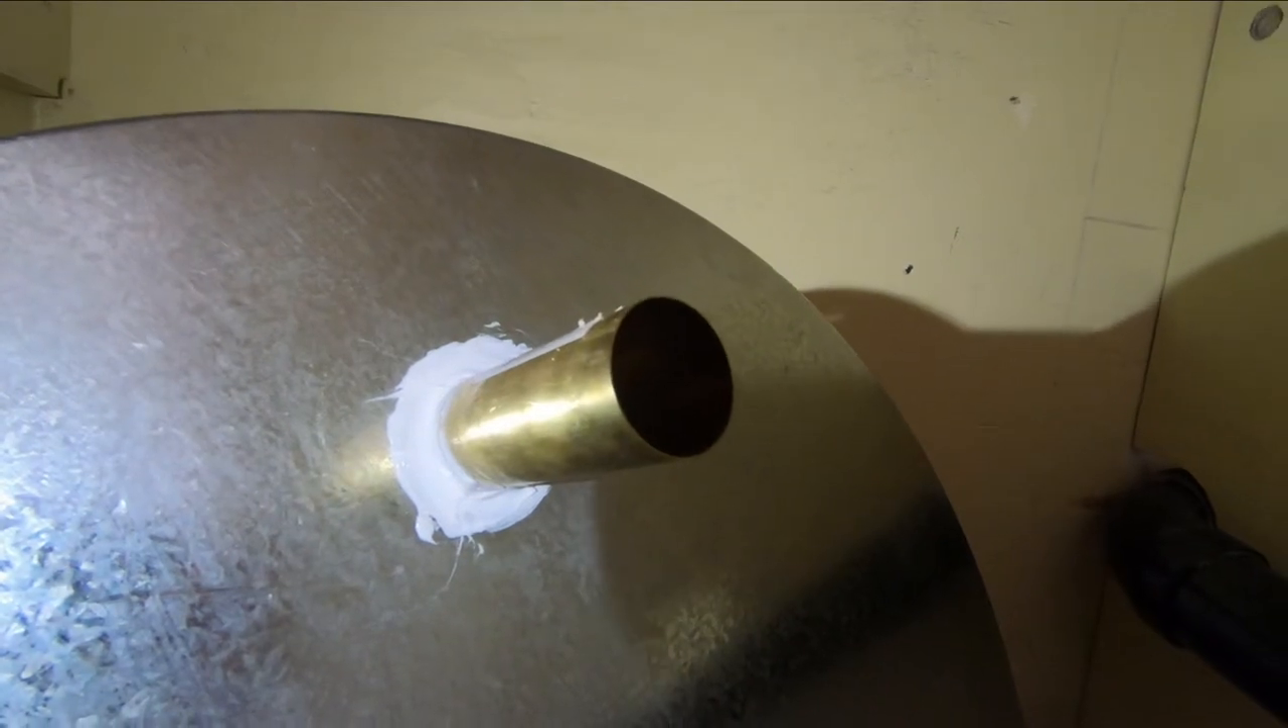You see it there and there's the tailpiece glued into the pan.